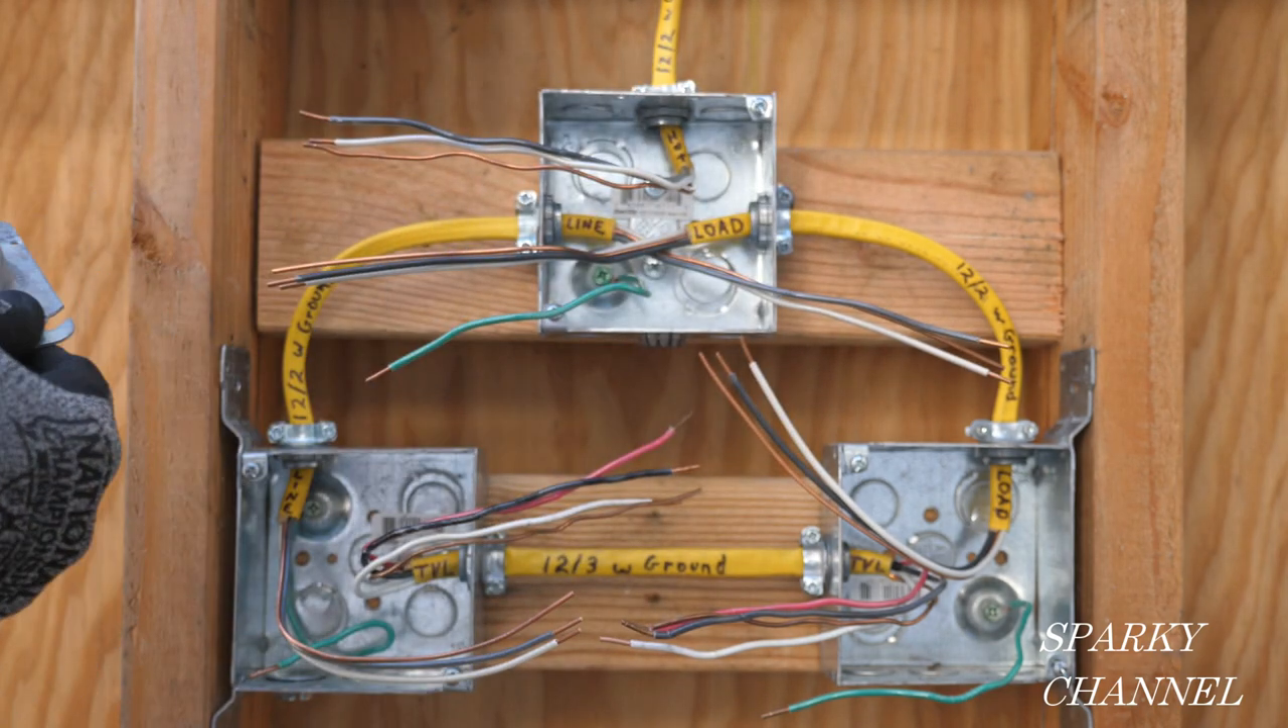So I've got the cabling done here with all the cables marked as to what they are.